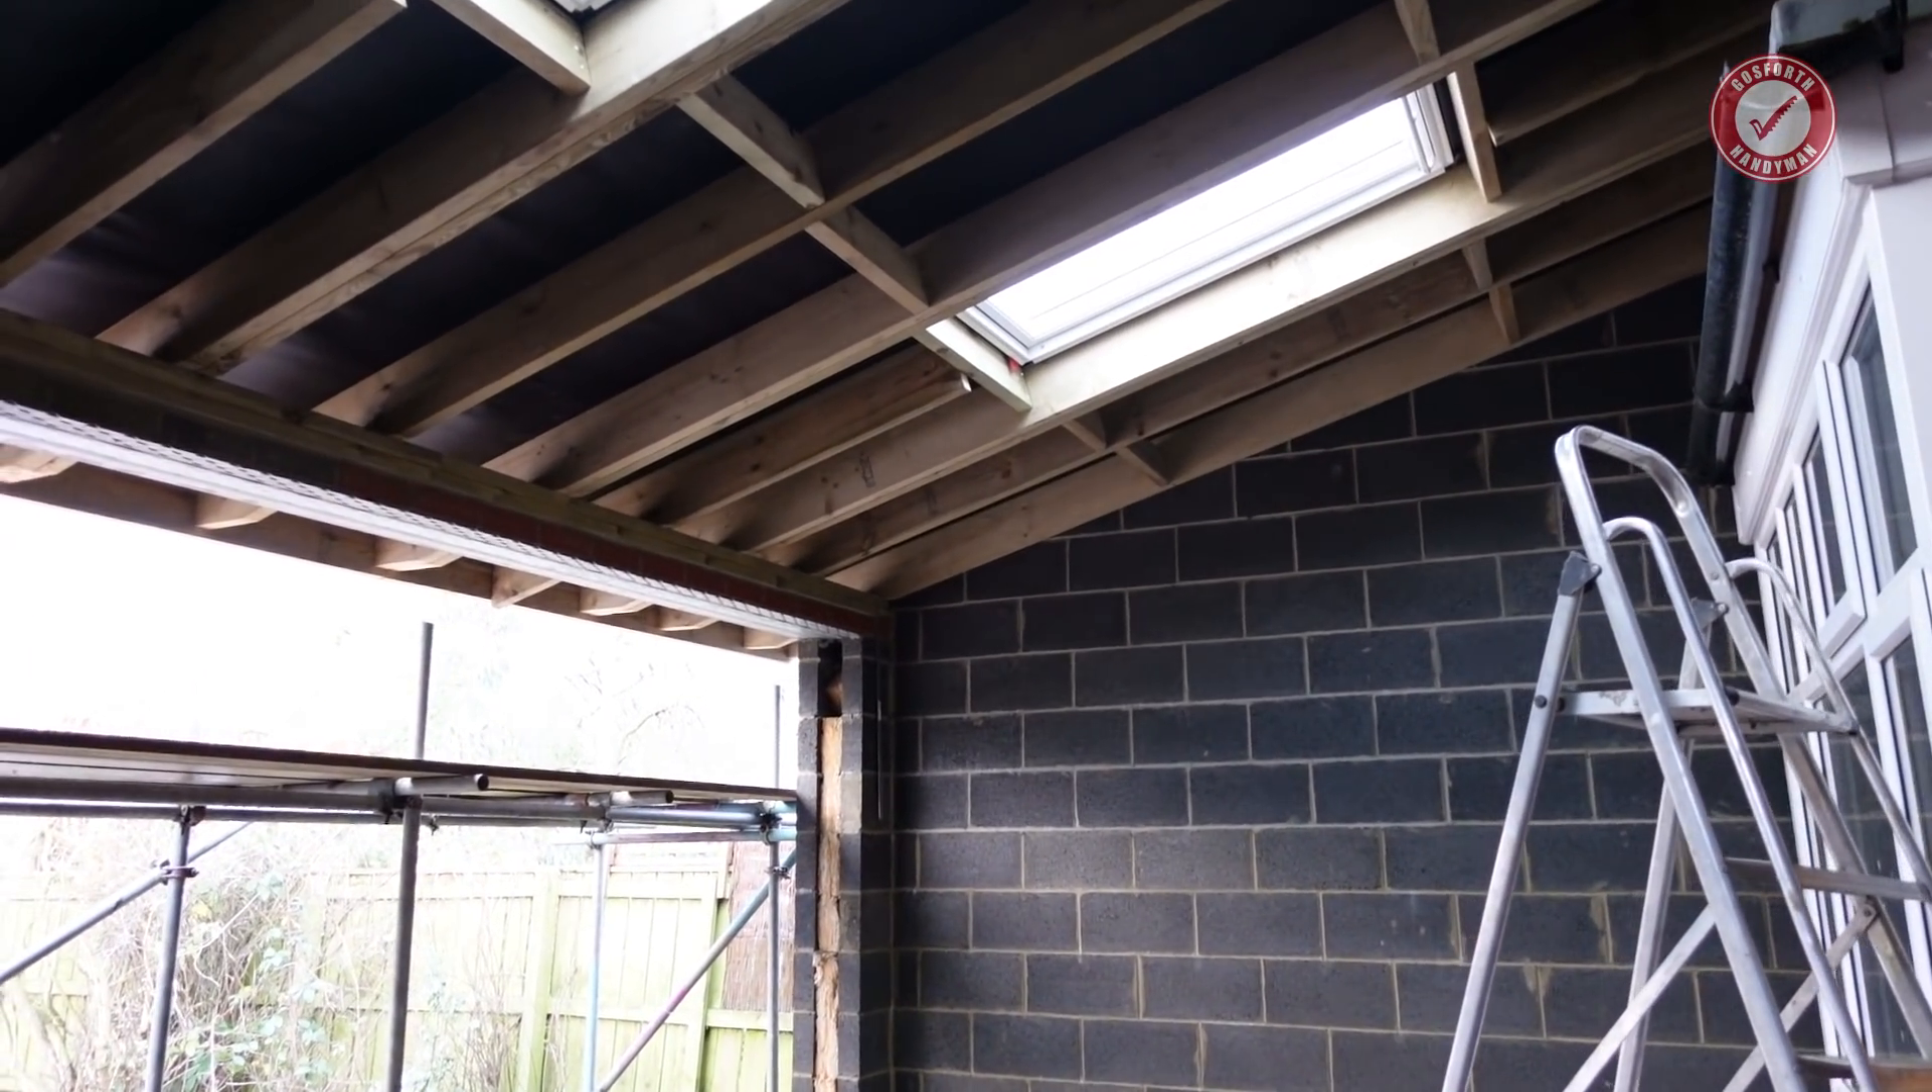And 48 hours ish later and here we are. We are done. We have a roof.